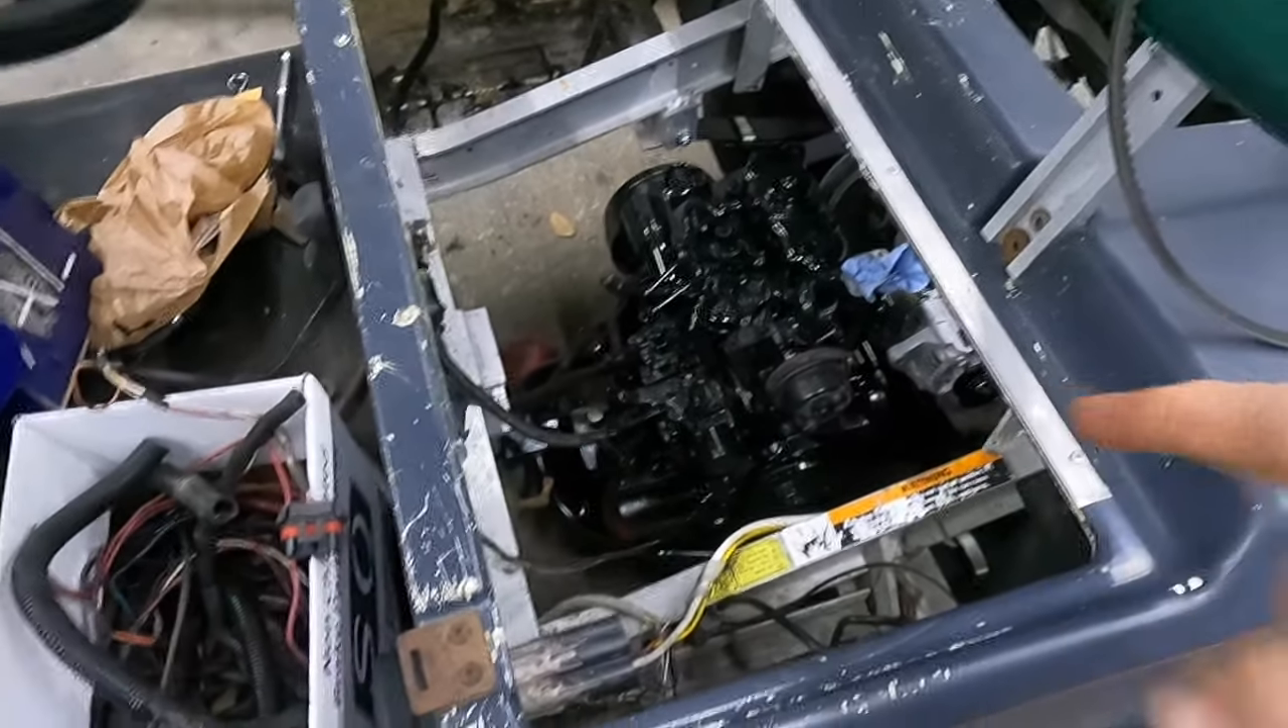I did get the engine set in there.